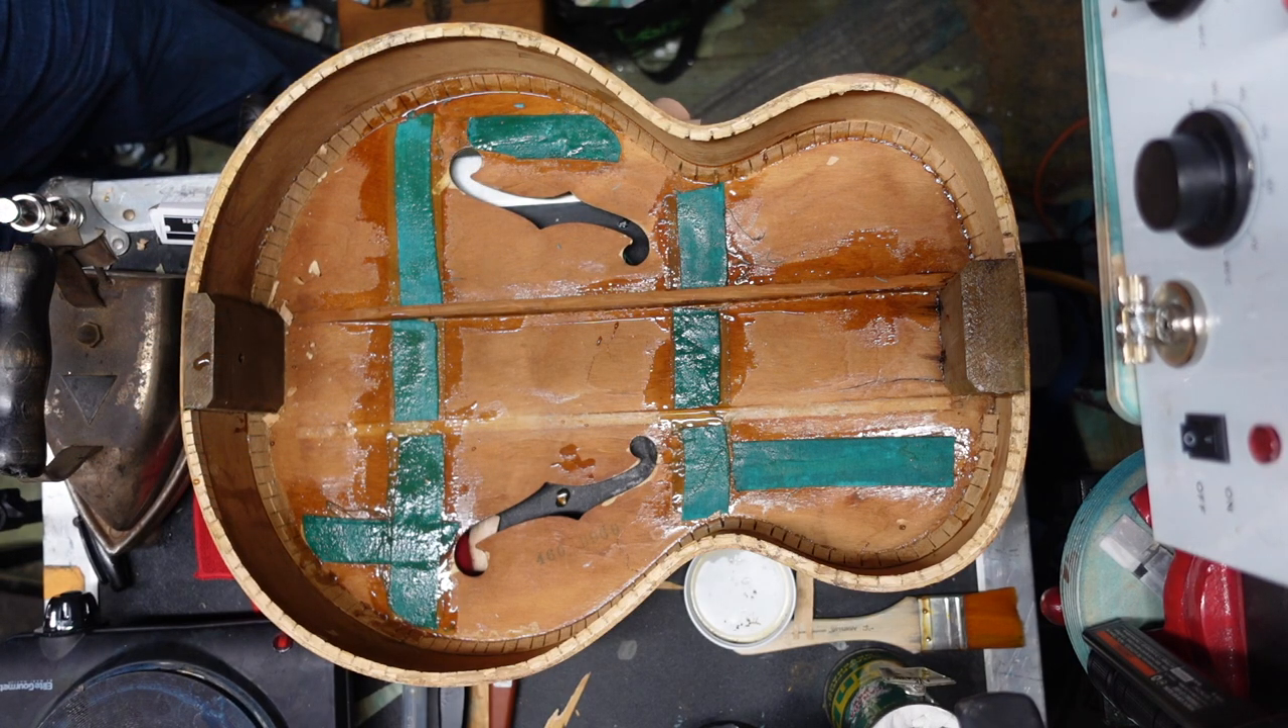All right we have all of our muslin banding or whatever you want to call it here put in place.